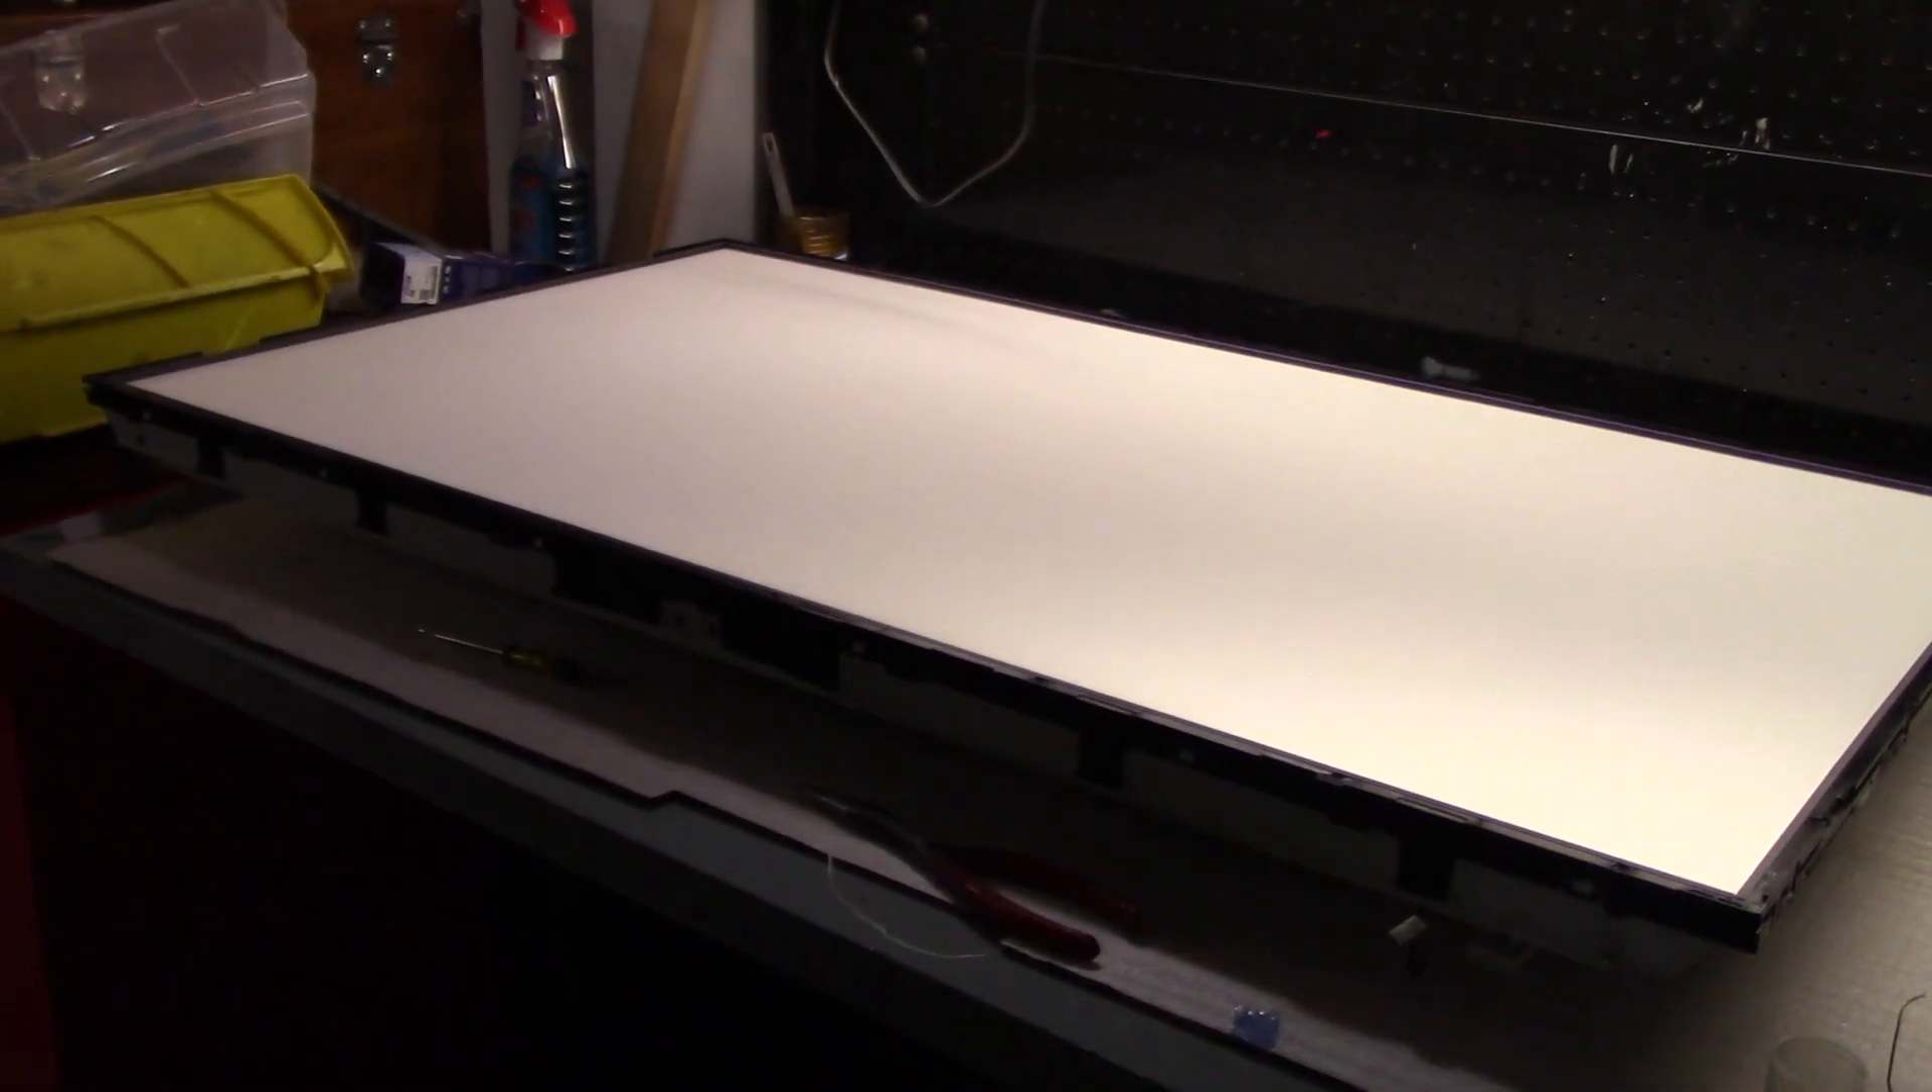Okay so I have all these black border pieces on now.